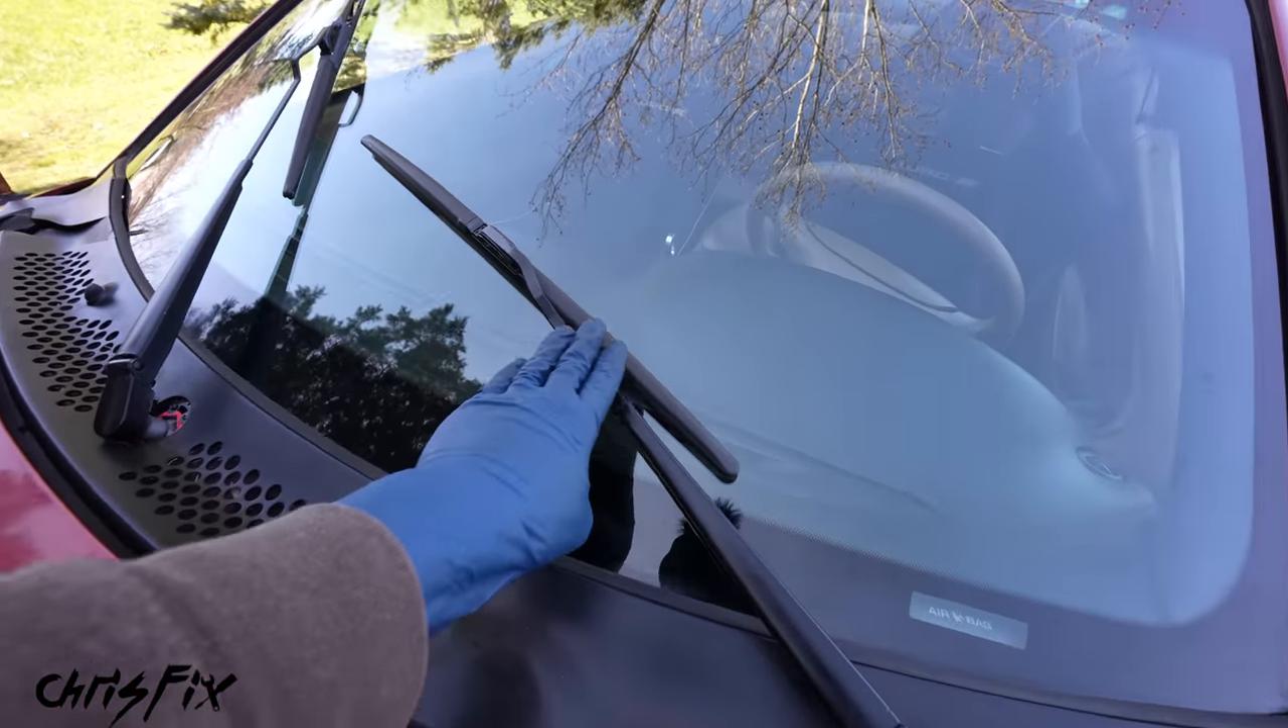So the wiper resting position is up on the windshield And that's not good.